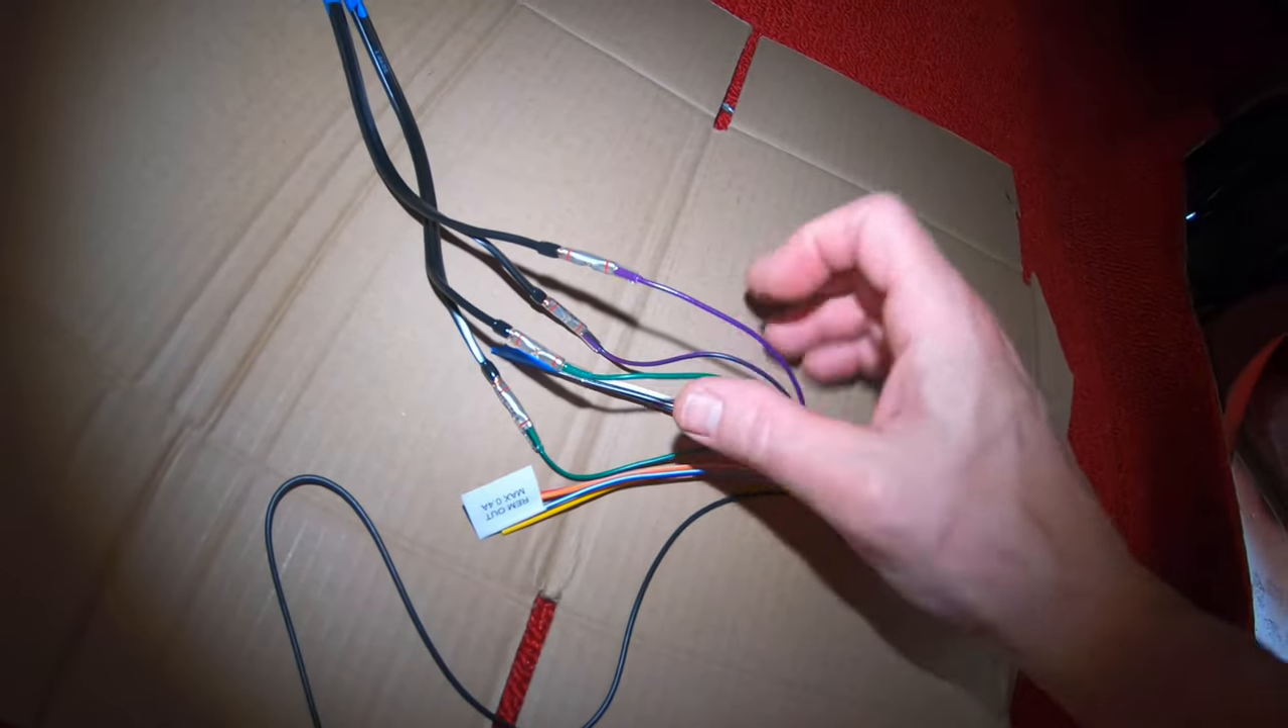All right so i have my four speaker wires to my two rear speakers all connected now.